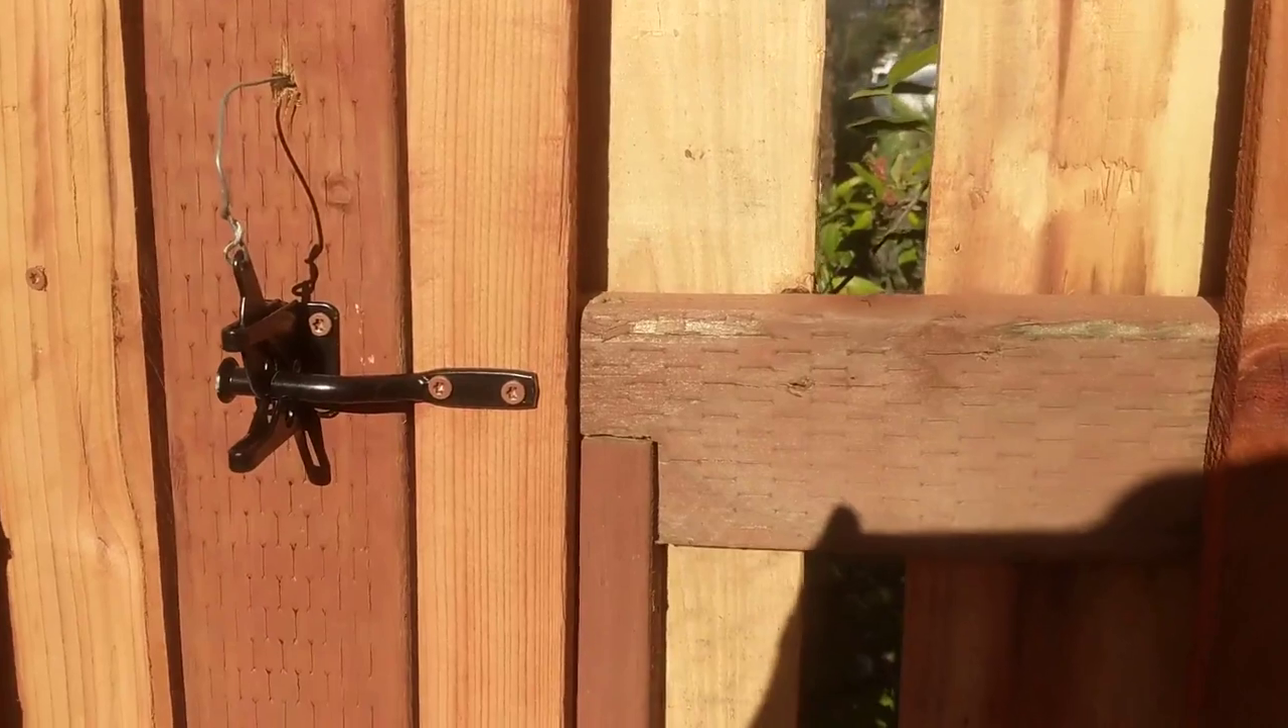So you can see I left off a board just so that you guys can see.